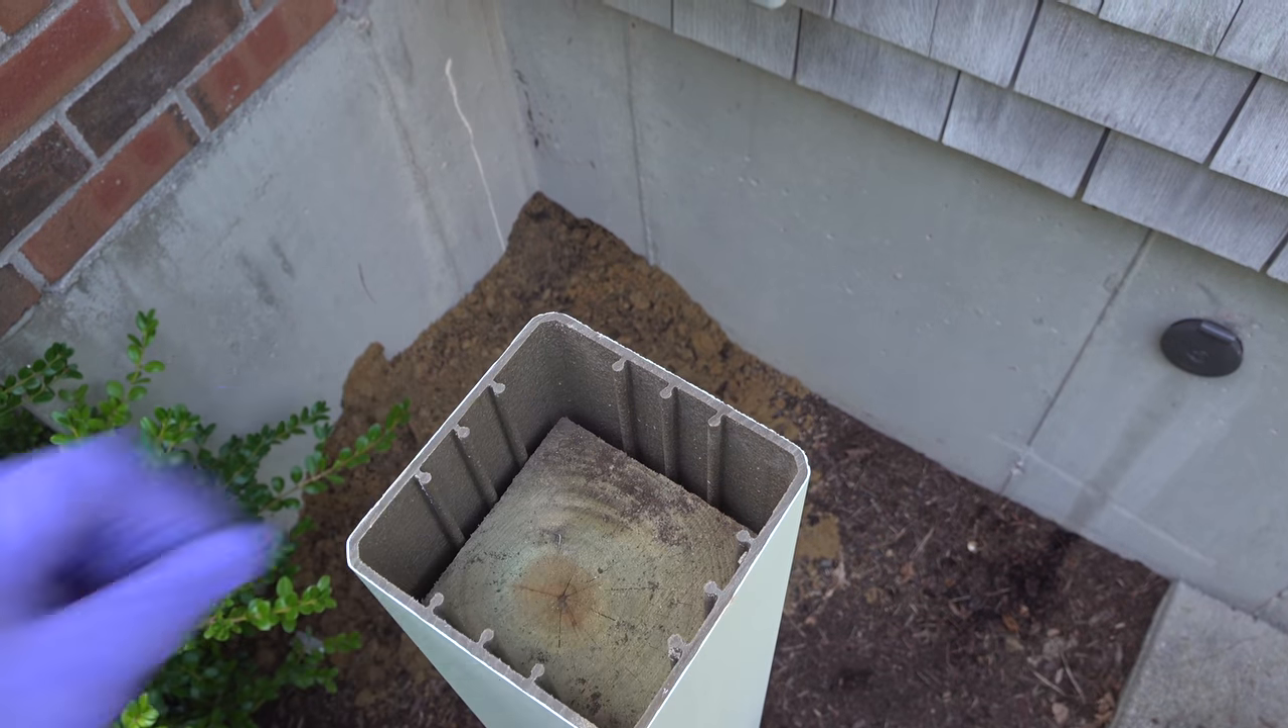So I went ahead and bought this PVC sleeve and it just goes right over that post.